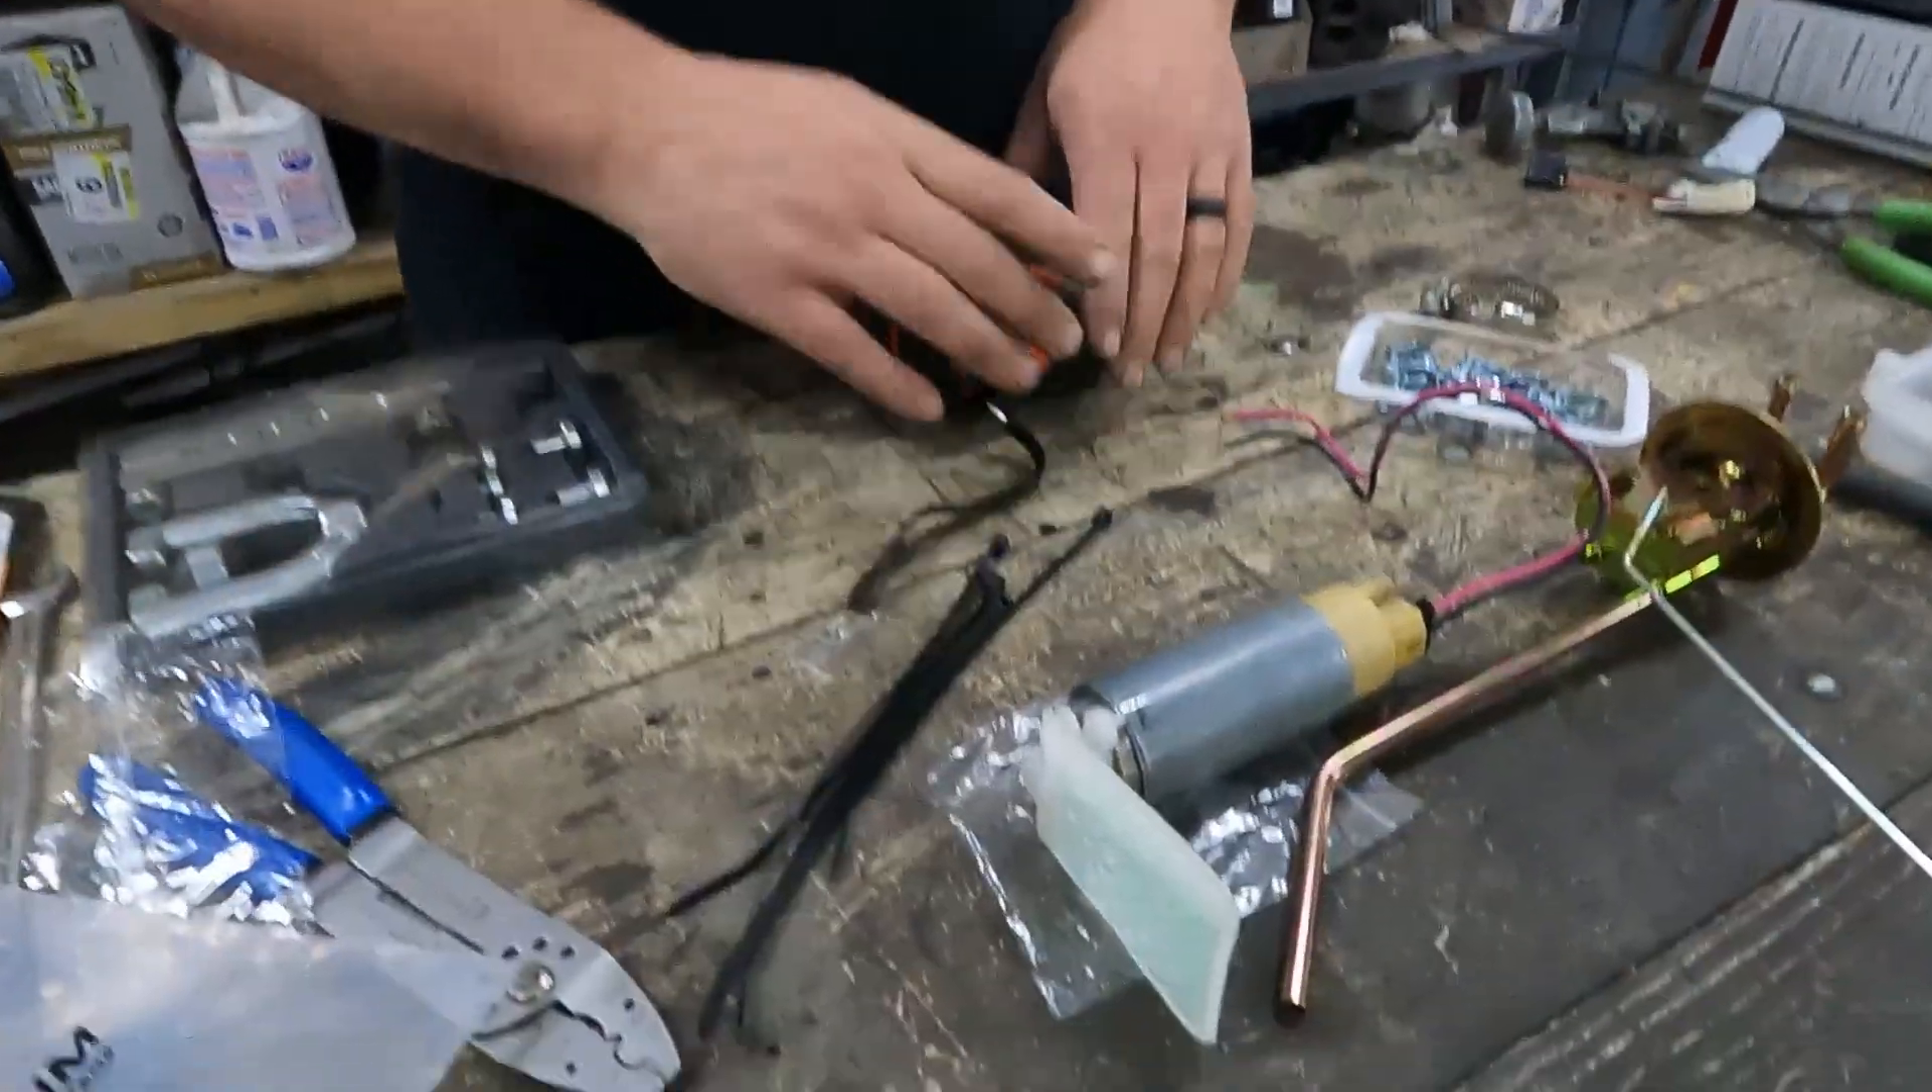So now we just have to get this fuel pump attached to this sending unit and we can put it in the tank.